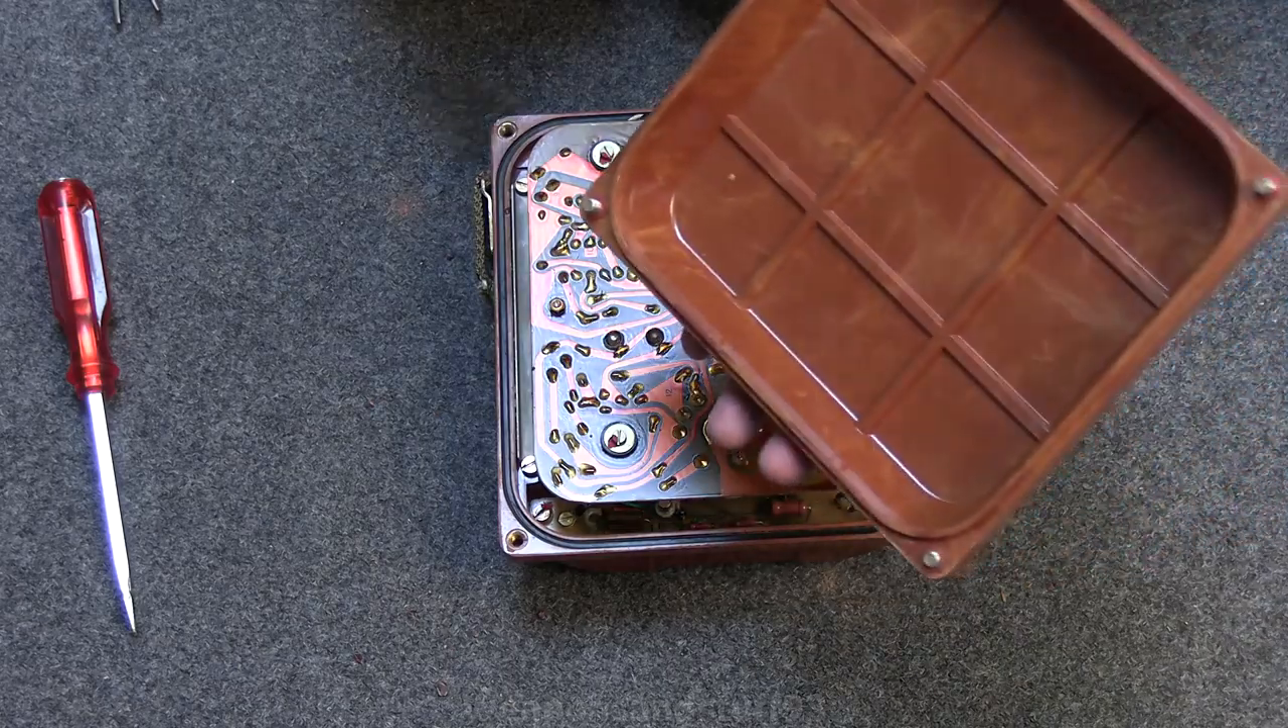So, that's the back of the case, it's just literally a Bakelite bit of box with four screws on it. So, that's that bit out of the way.